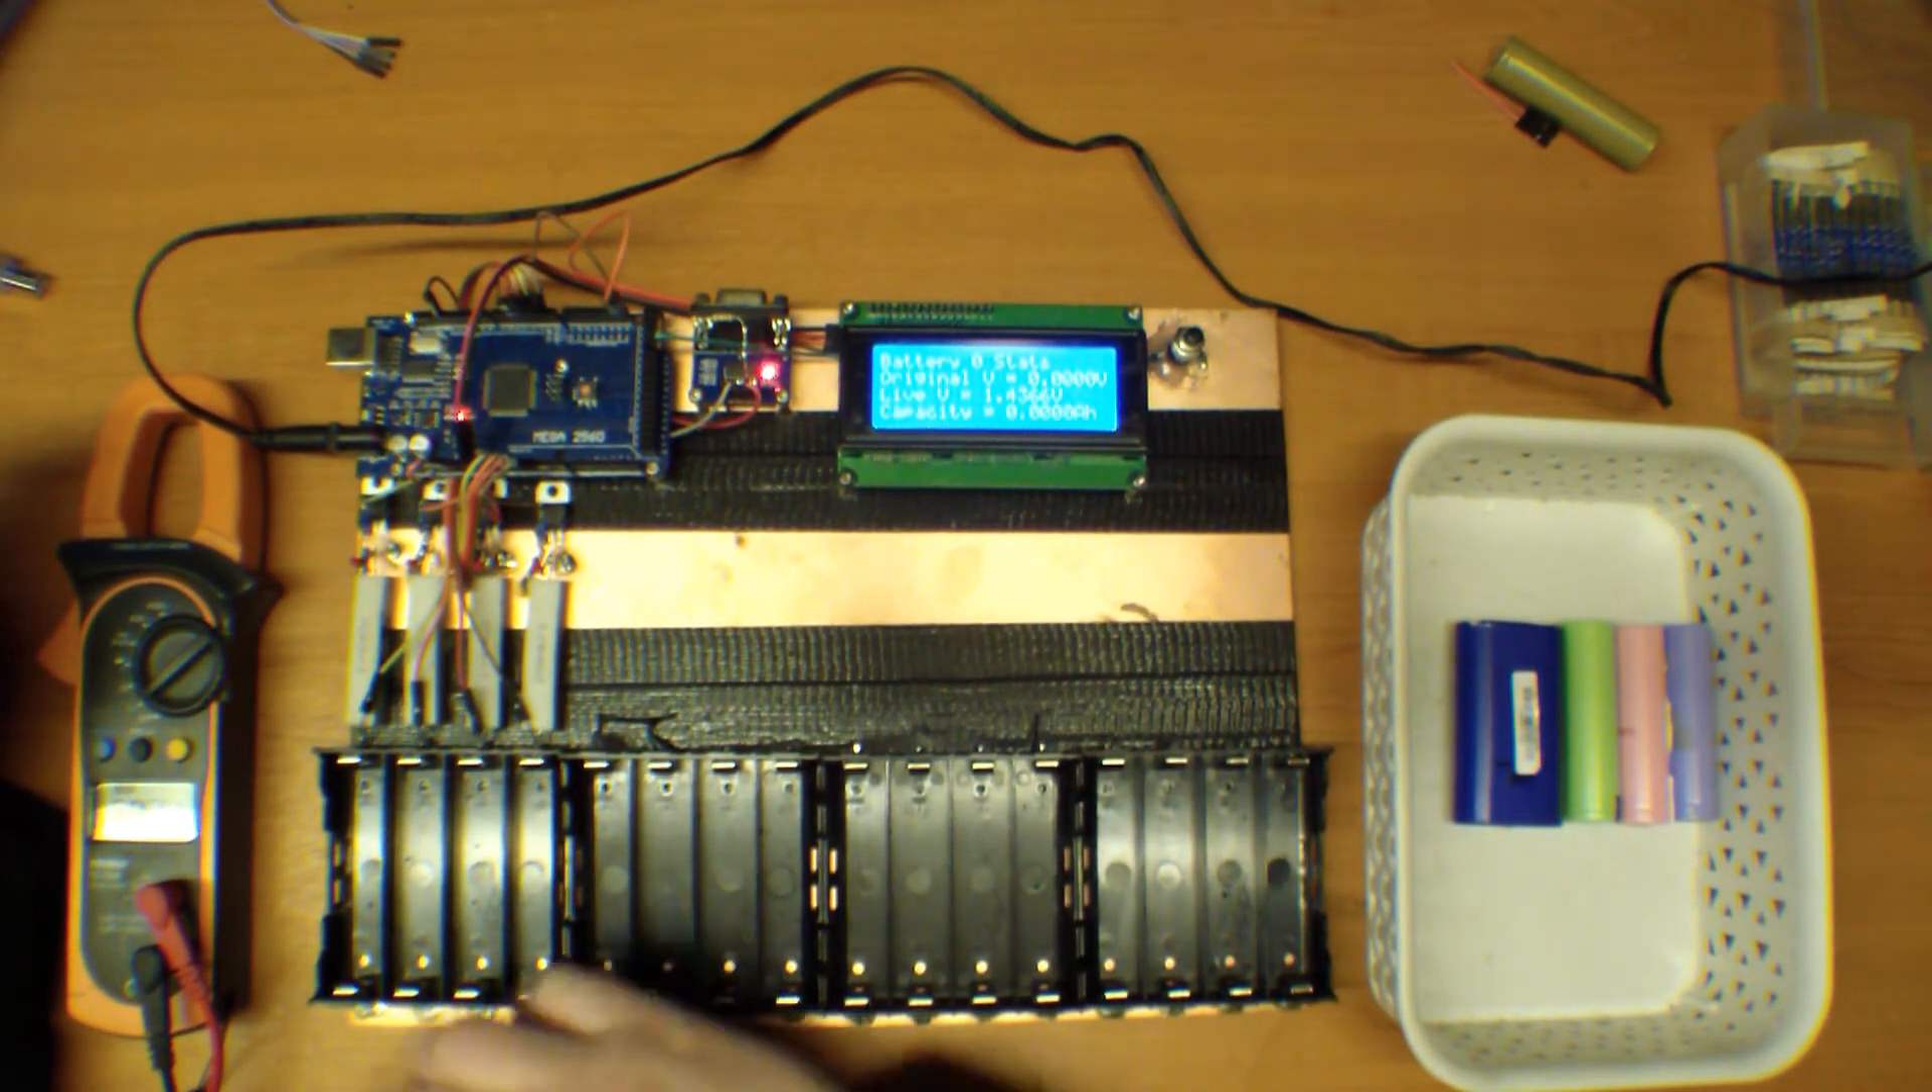So, yeah, I haven't put in the rest of the resistors and MOSFETs yet.